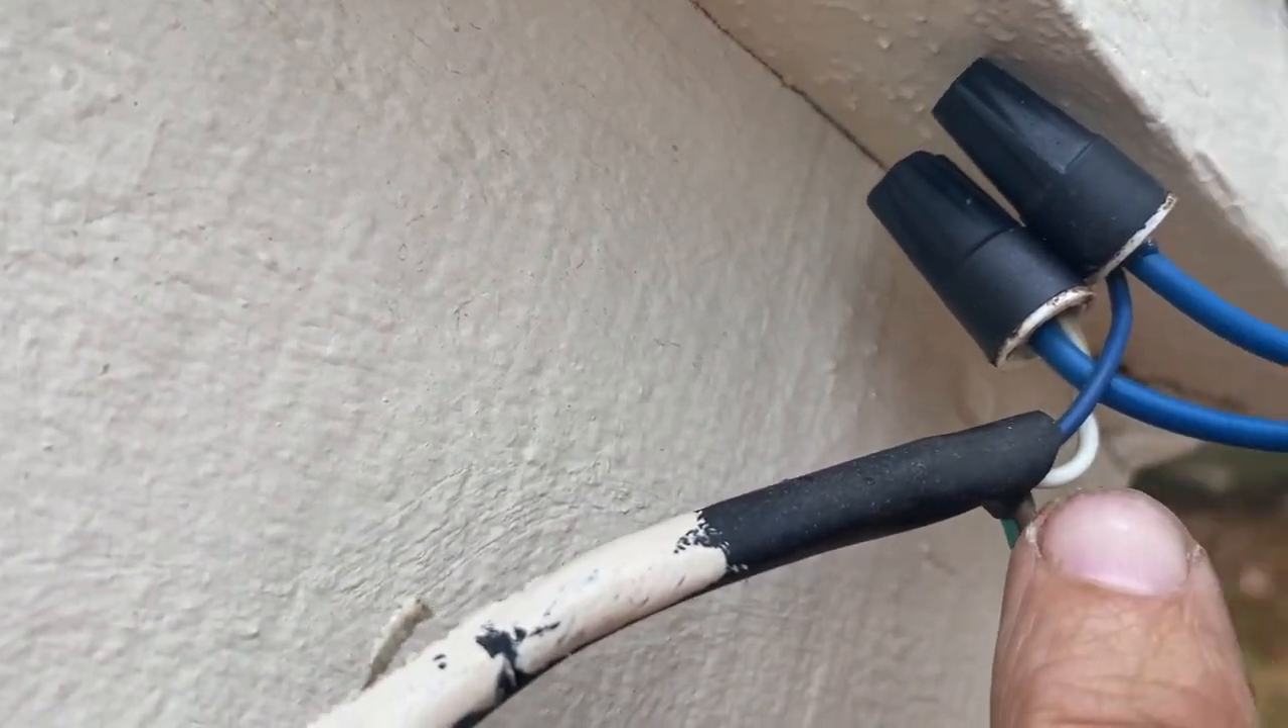And then these wires were cut so I just put some grease caps on there.